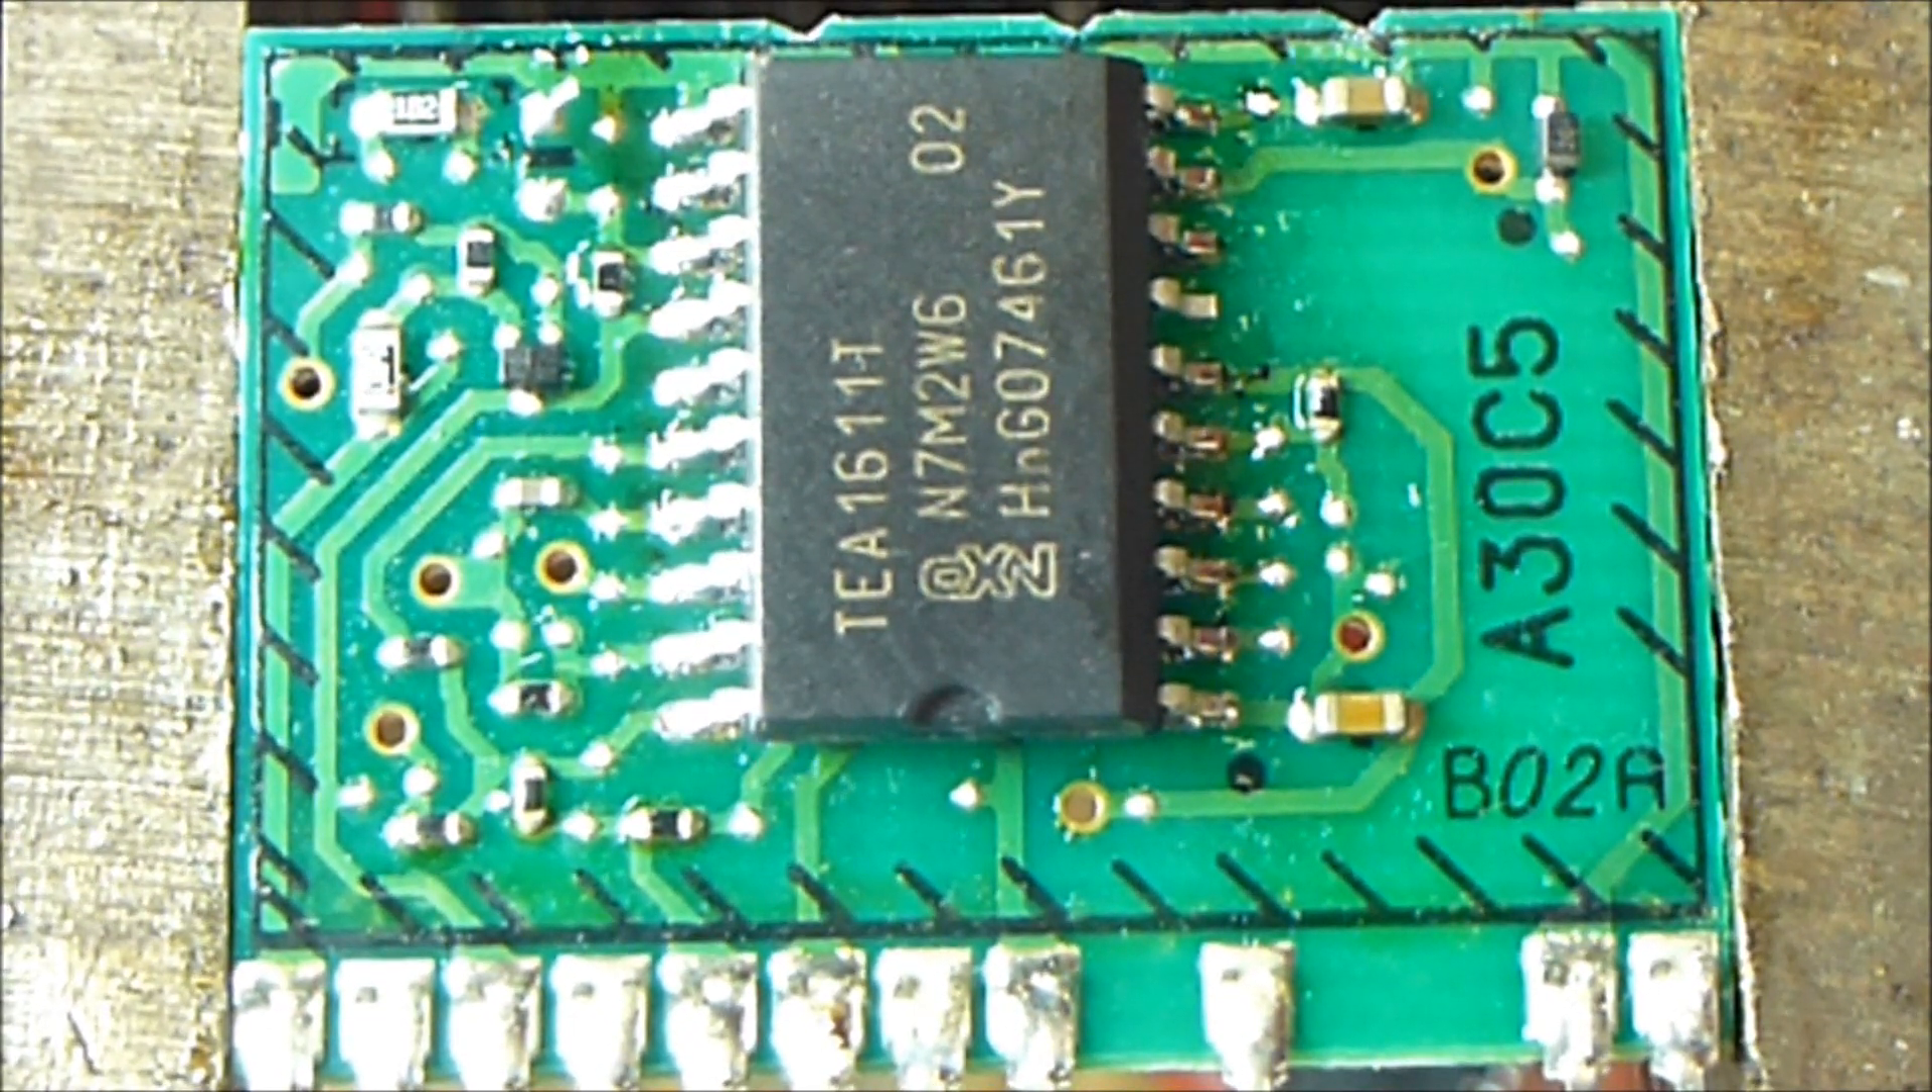Got the new chip on the board.